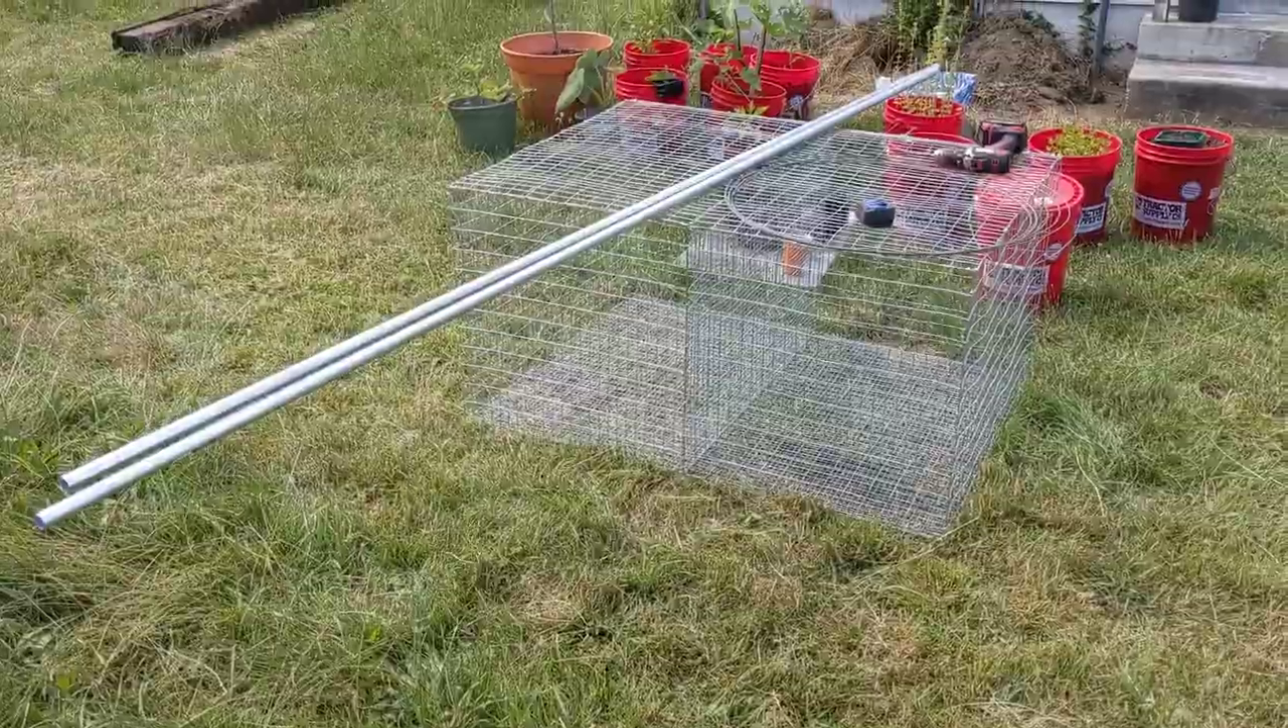All that's left to do now is cut some front doors in and then put some legs on.